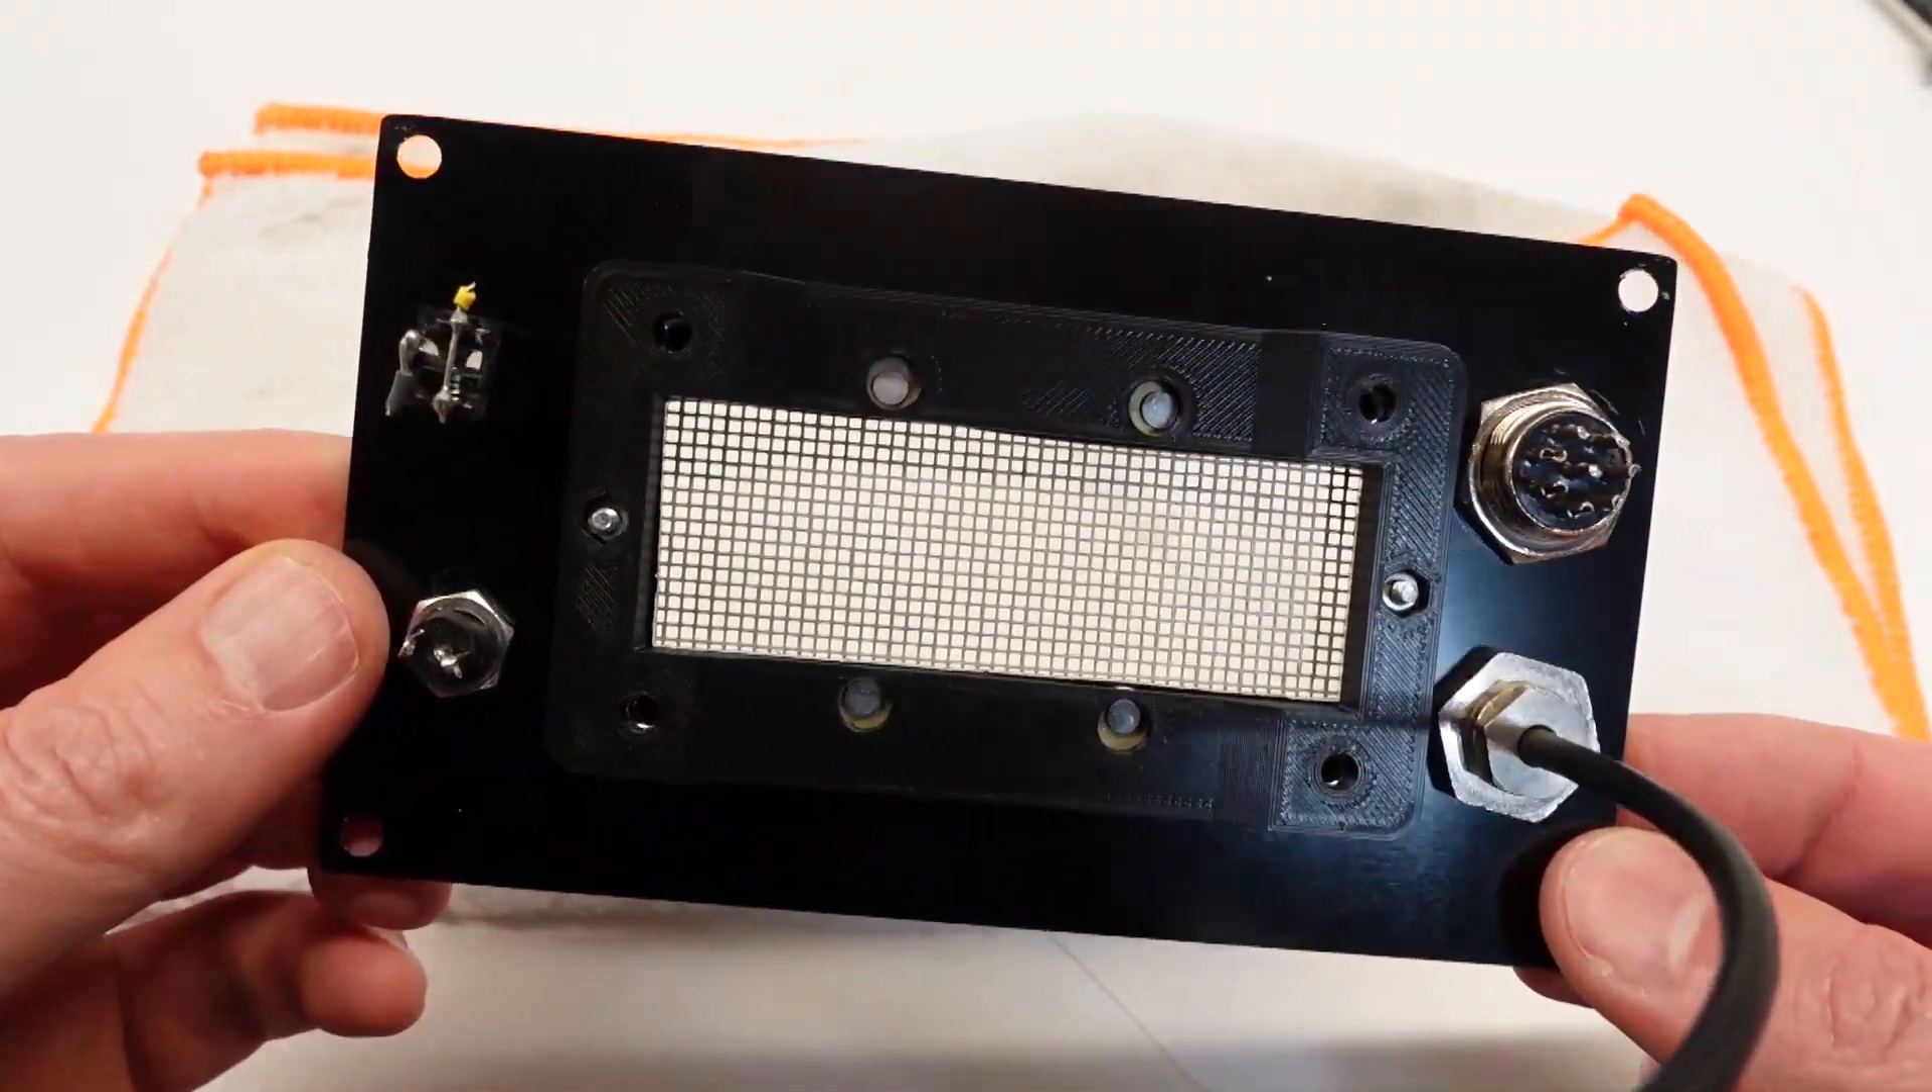Here's the speaker mounting bracket attached to the back panel using two number four screws engaging the two captive number four nuts.